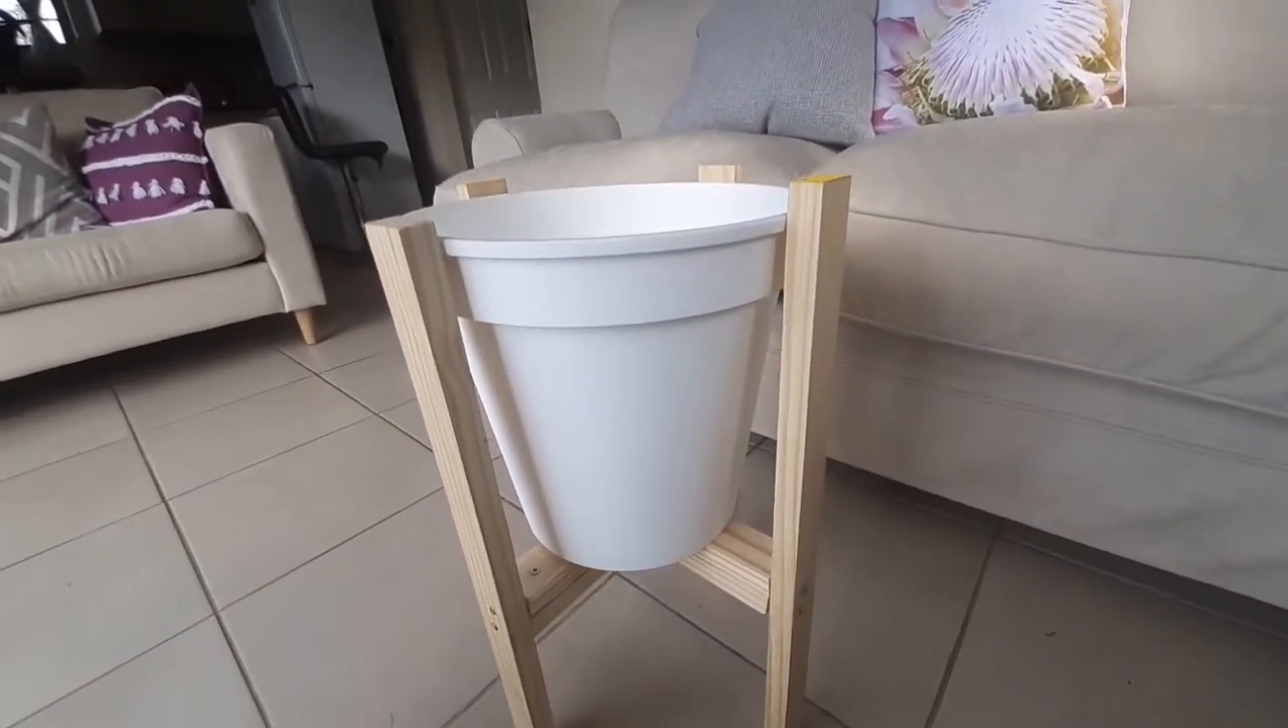This was literally the only pot i could find that was the size i needed but the good news is look it fit perfectly.